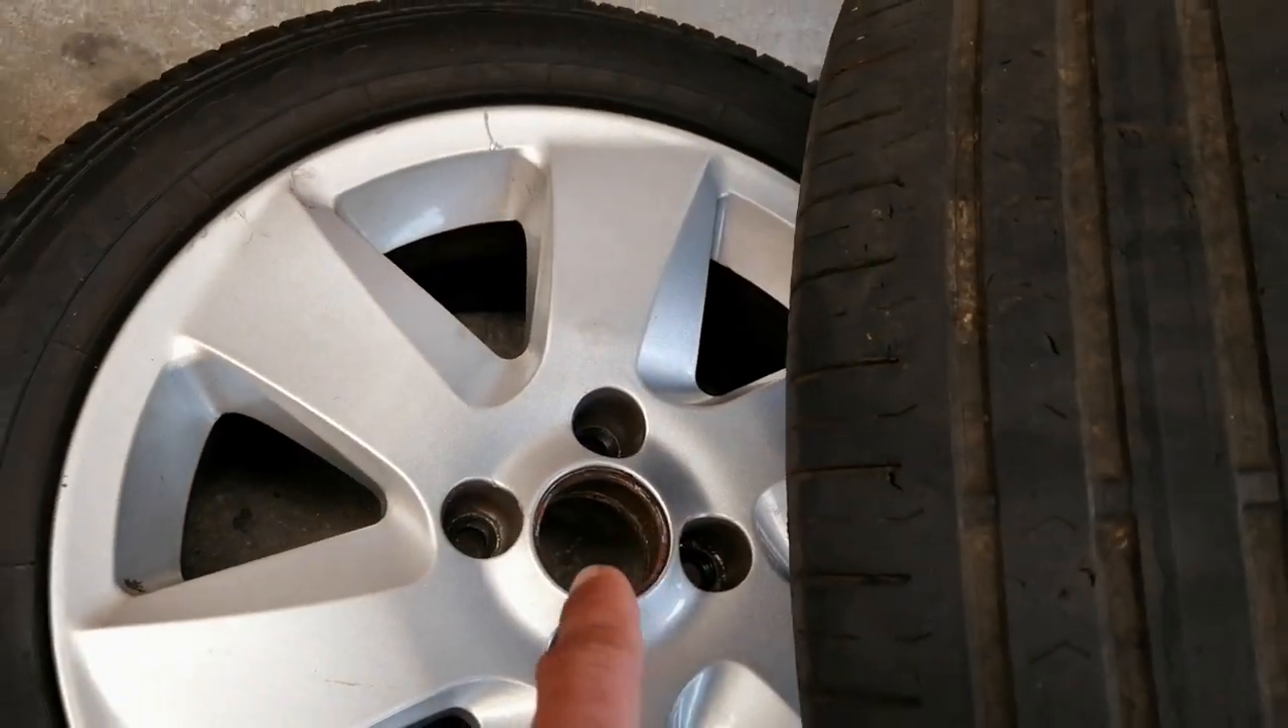I'm just missing one cap right there but I think I still have an extra cap so I'm just going to fit that cap real quick.